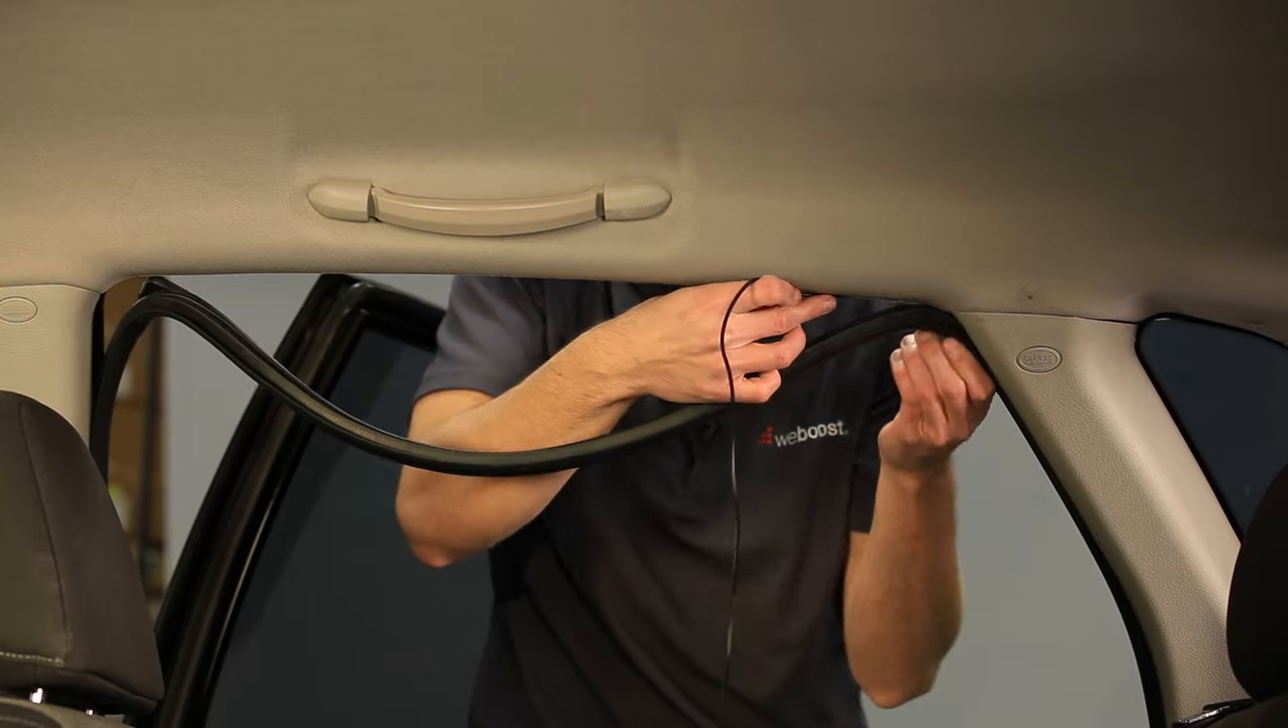All right so I pulled the weather stripping down from this window and then I've just run the cable from the back of the car forward along this ridge line here just tucking it in as I go.